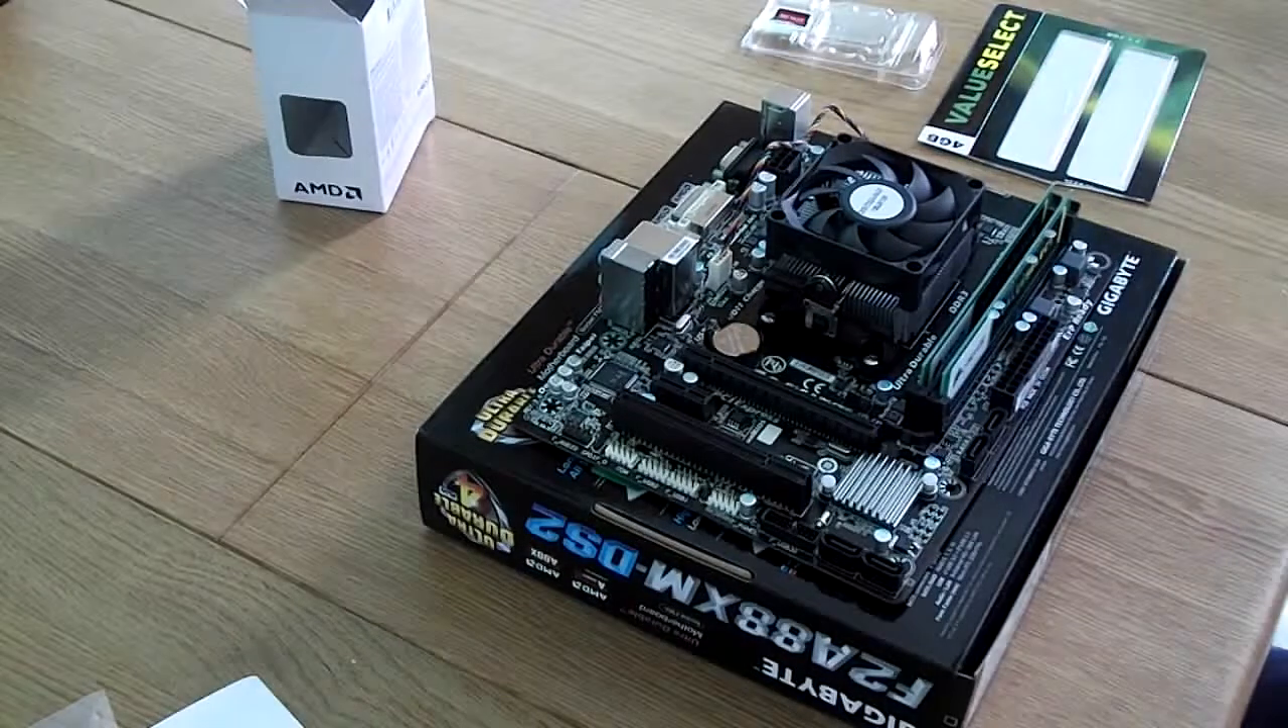We now have a CPU, heat sink and RAM fitted onto our motherboard.